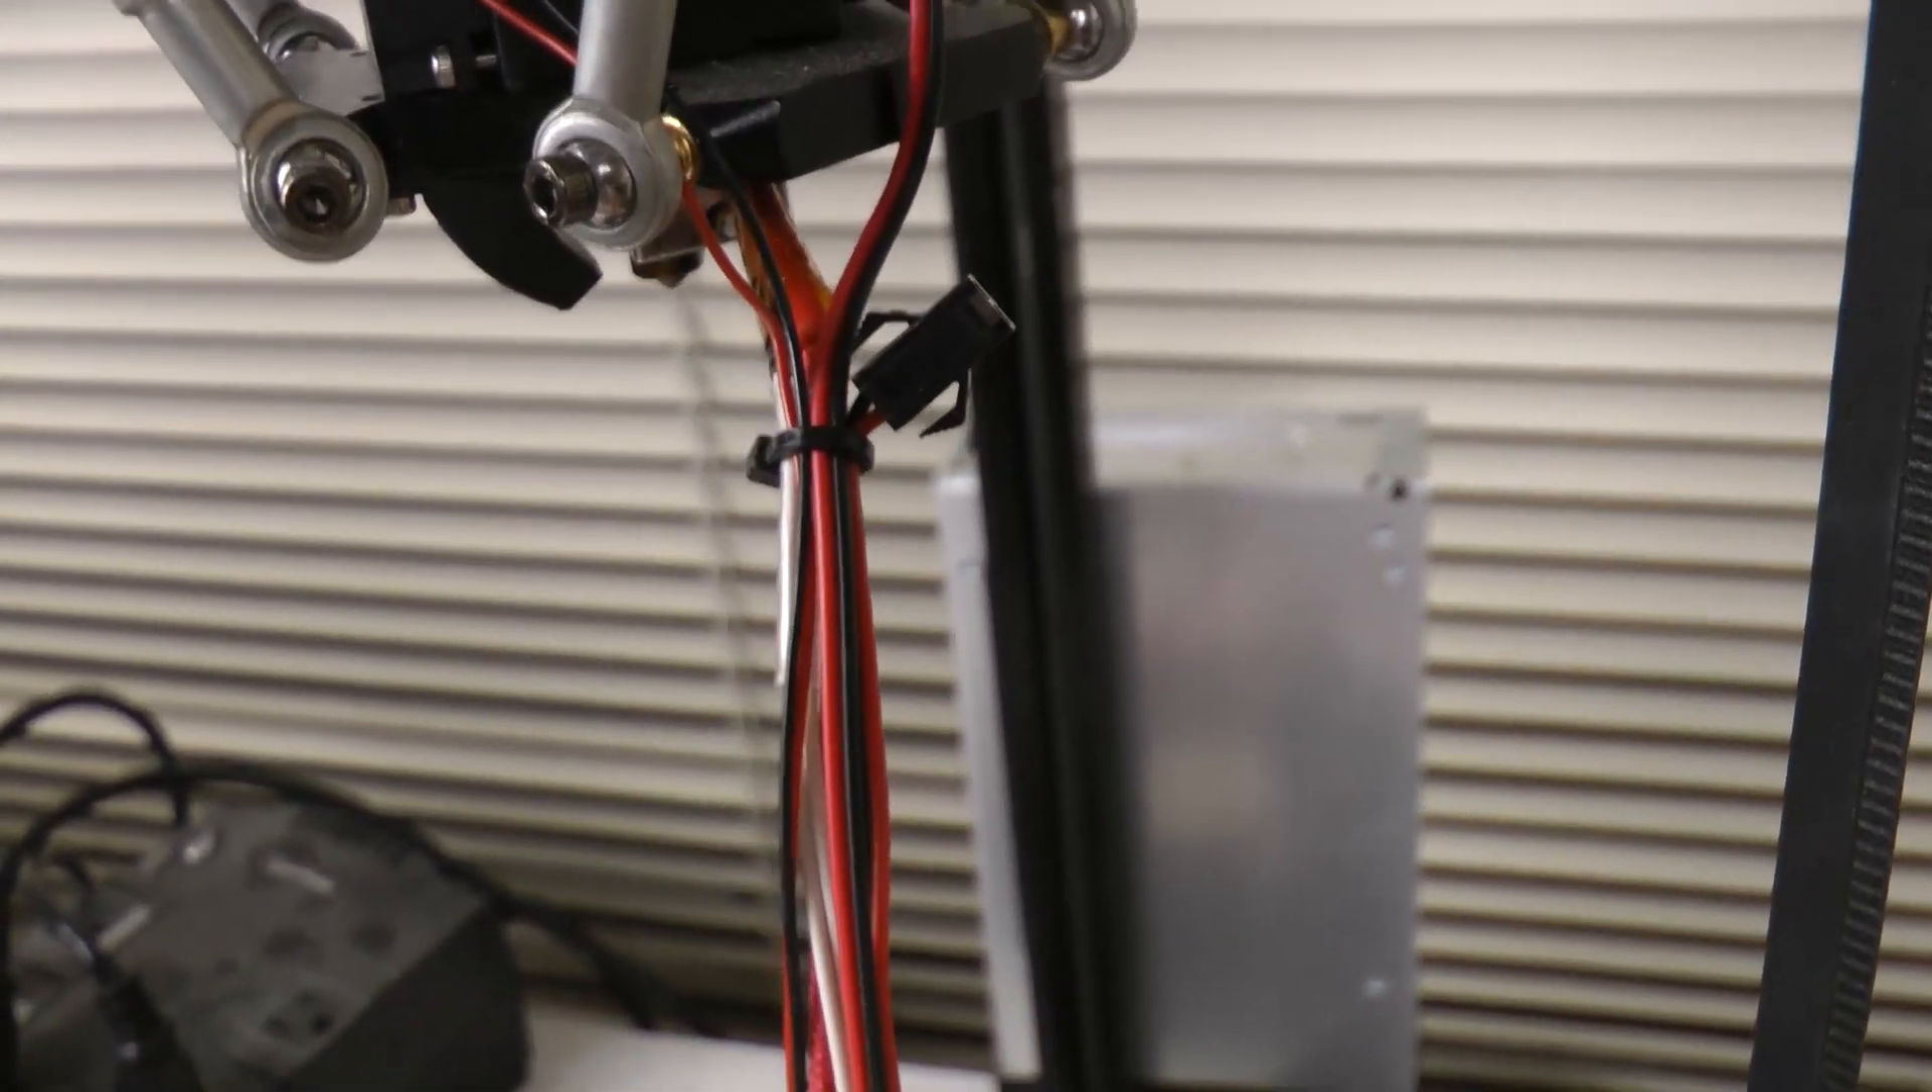After that there's a zip tie up here that's got to be cut holding the cable bundle together.